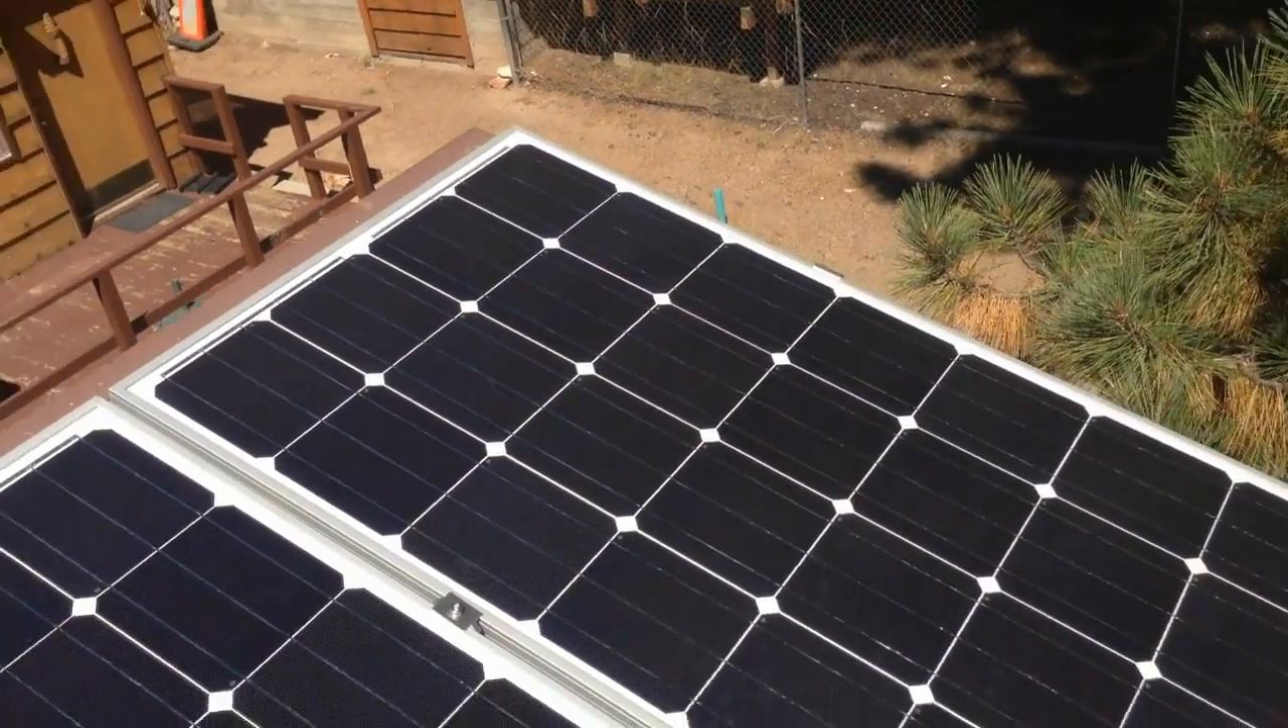Got the first two panels in I'm just tightening them up.